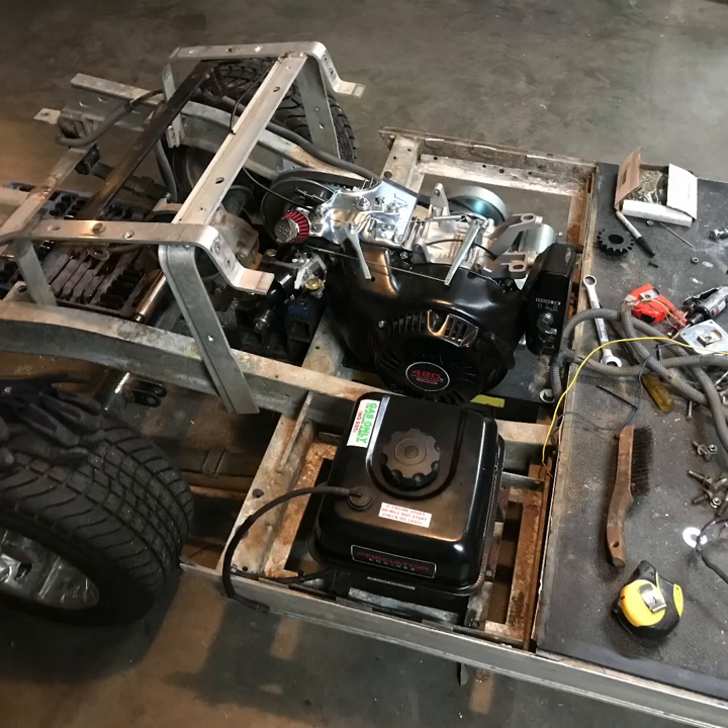As you can see, I've mounted my gas tank to the side.